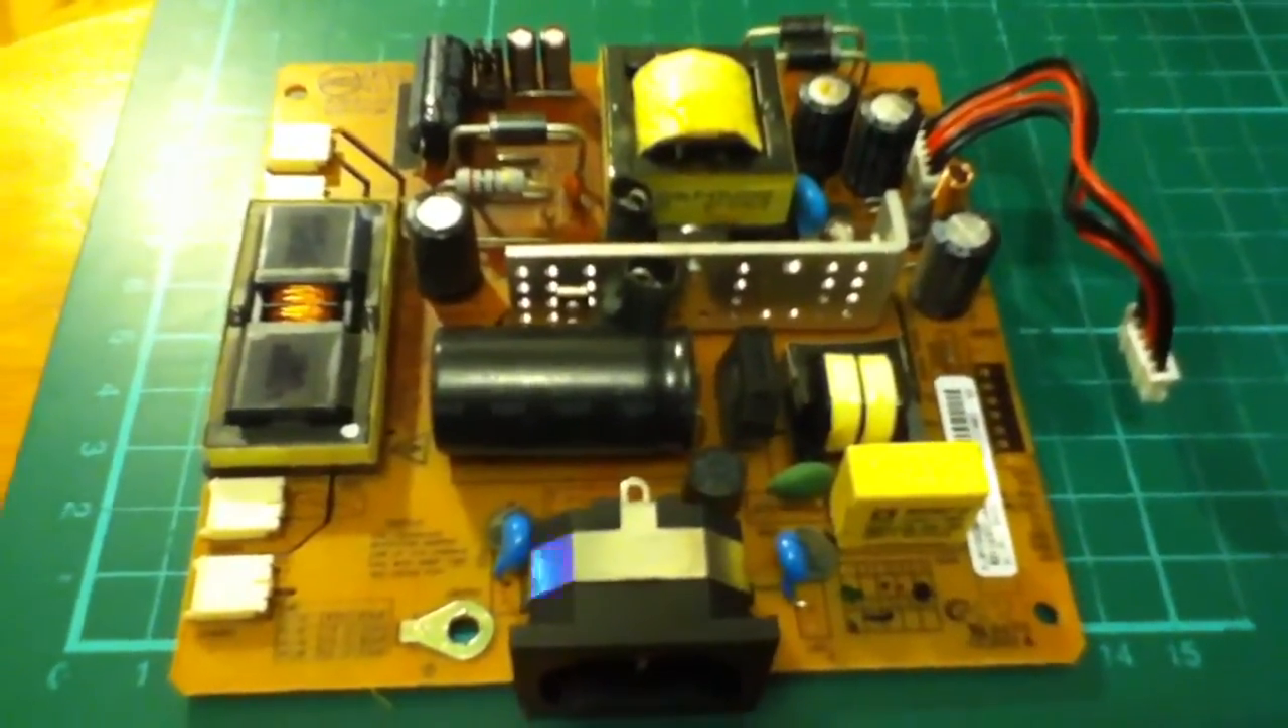So that's the board taken out of the monitor and it's on my bench now and I'm going to start replacing electrolytic capacitors starting with the ones that are obviously damaged.